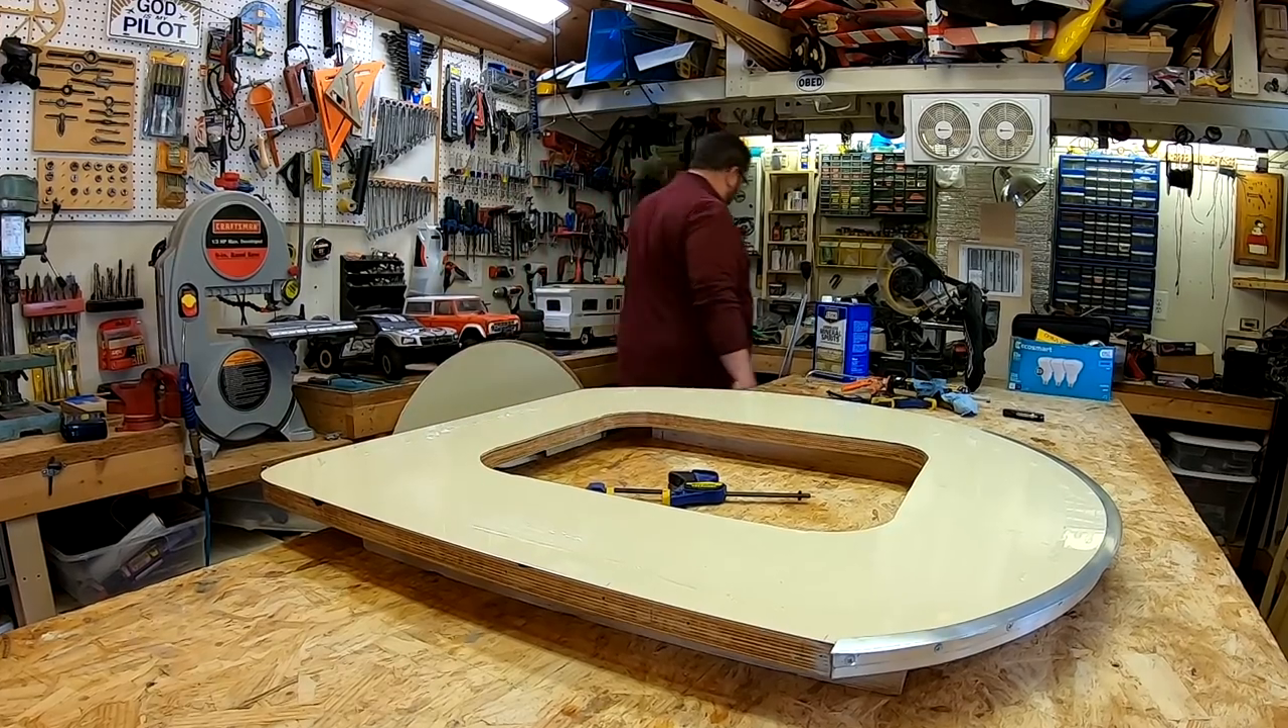We've got the top piece of trim on.